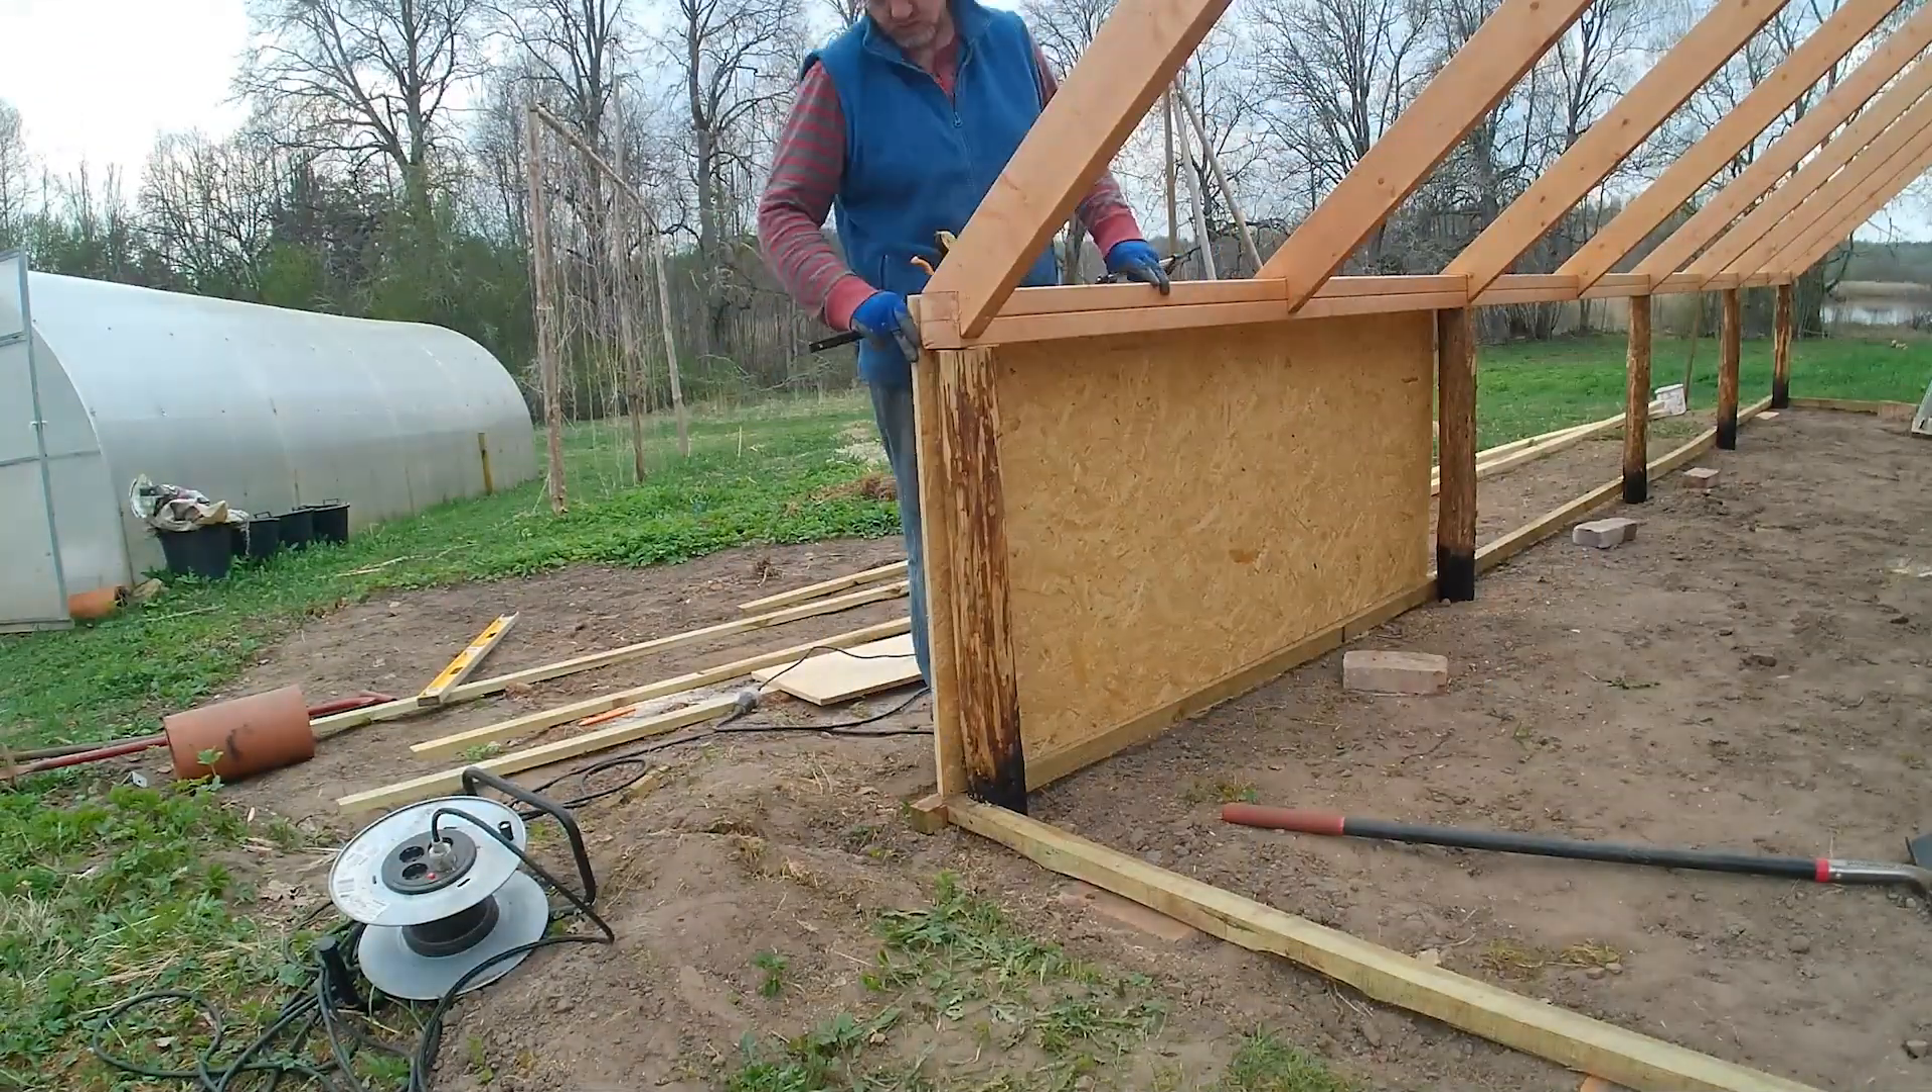And that panel is all fitted up nicely and then I start looking at window sizes.